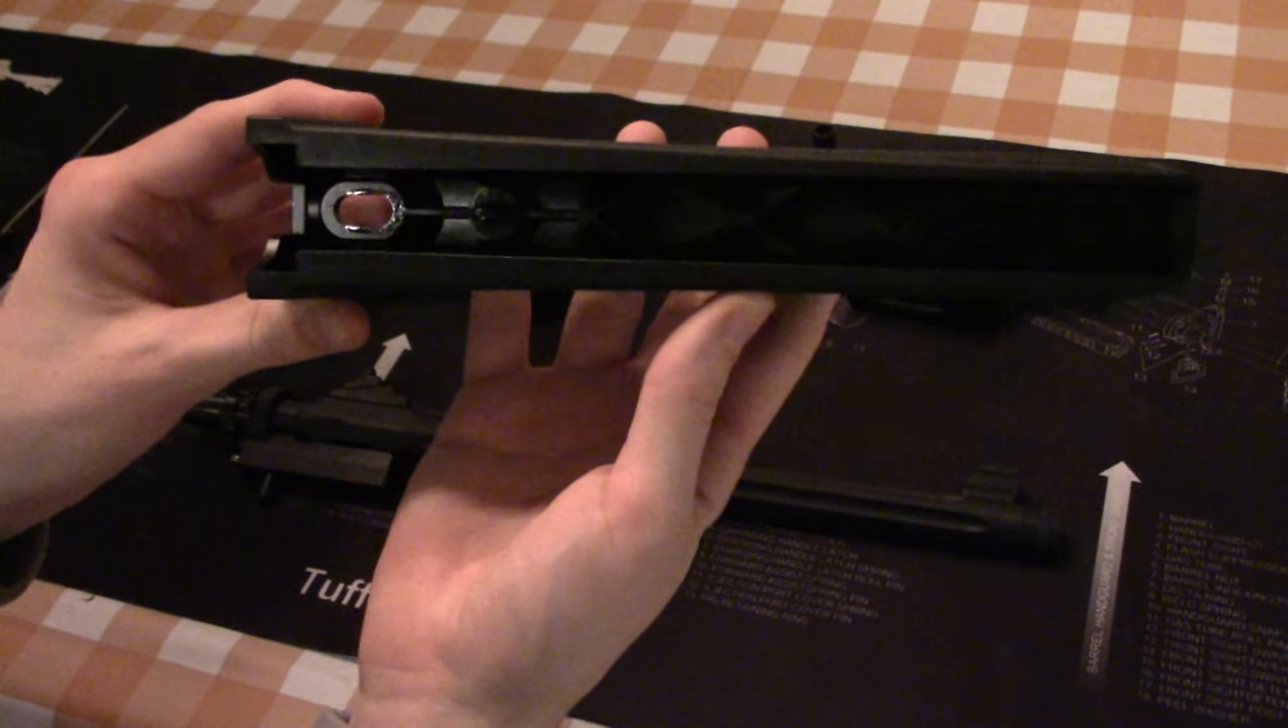But here you can see that we have got the fore end grip removed and it's just done in composite plastic material.